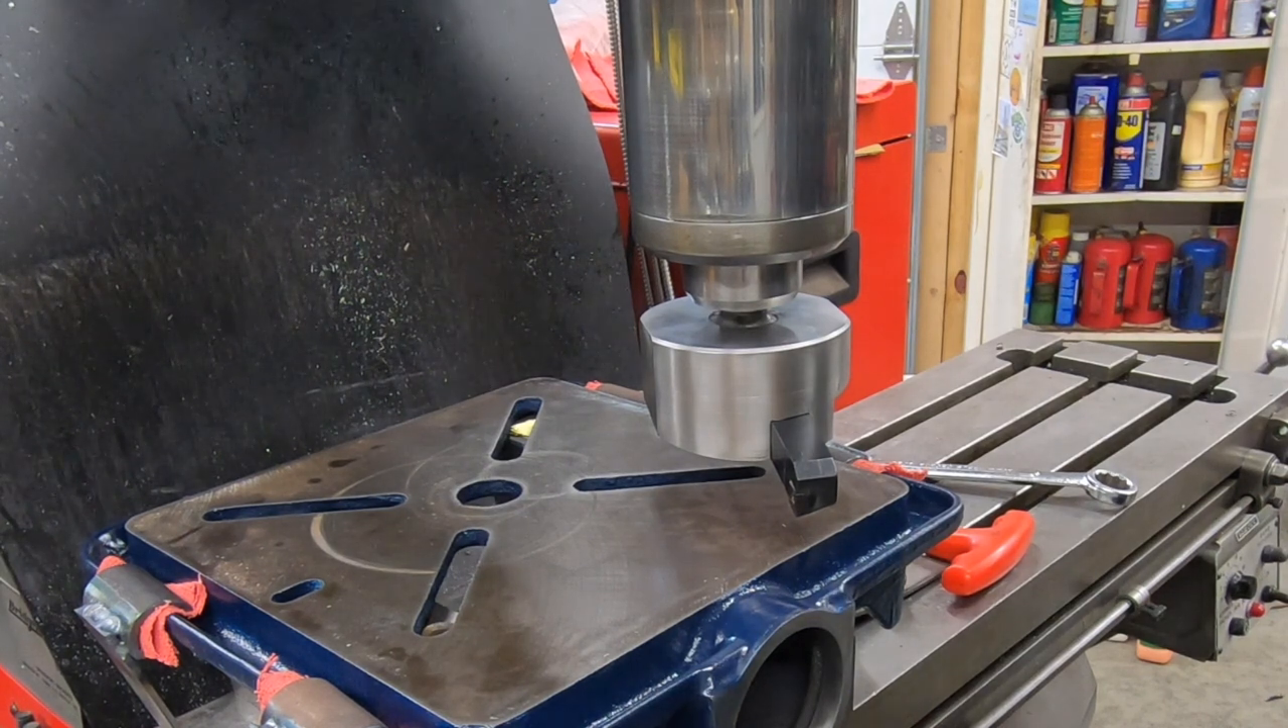I've got my new fly cutter mounted up in a three quarter inch collet into the spindle of the bridge port.